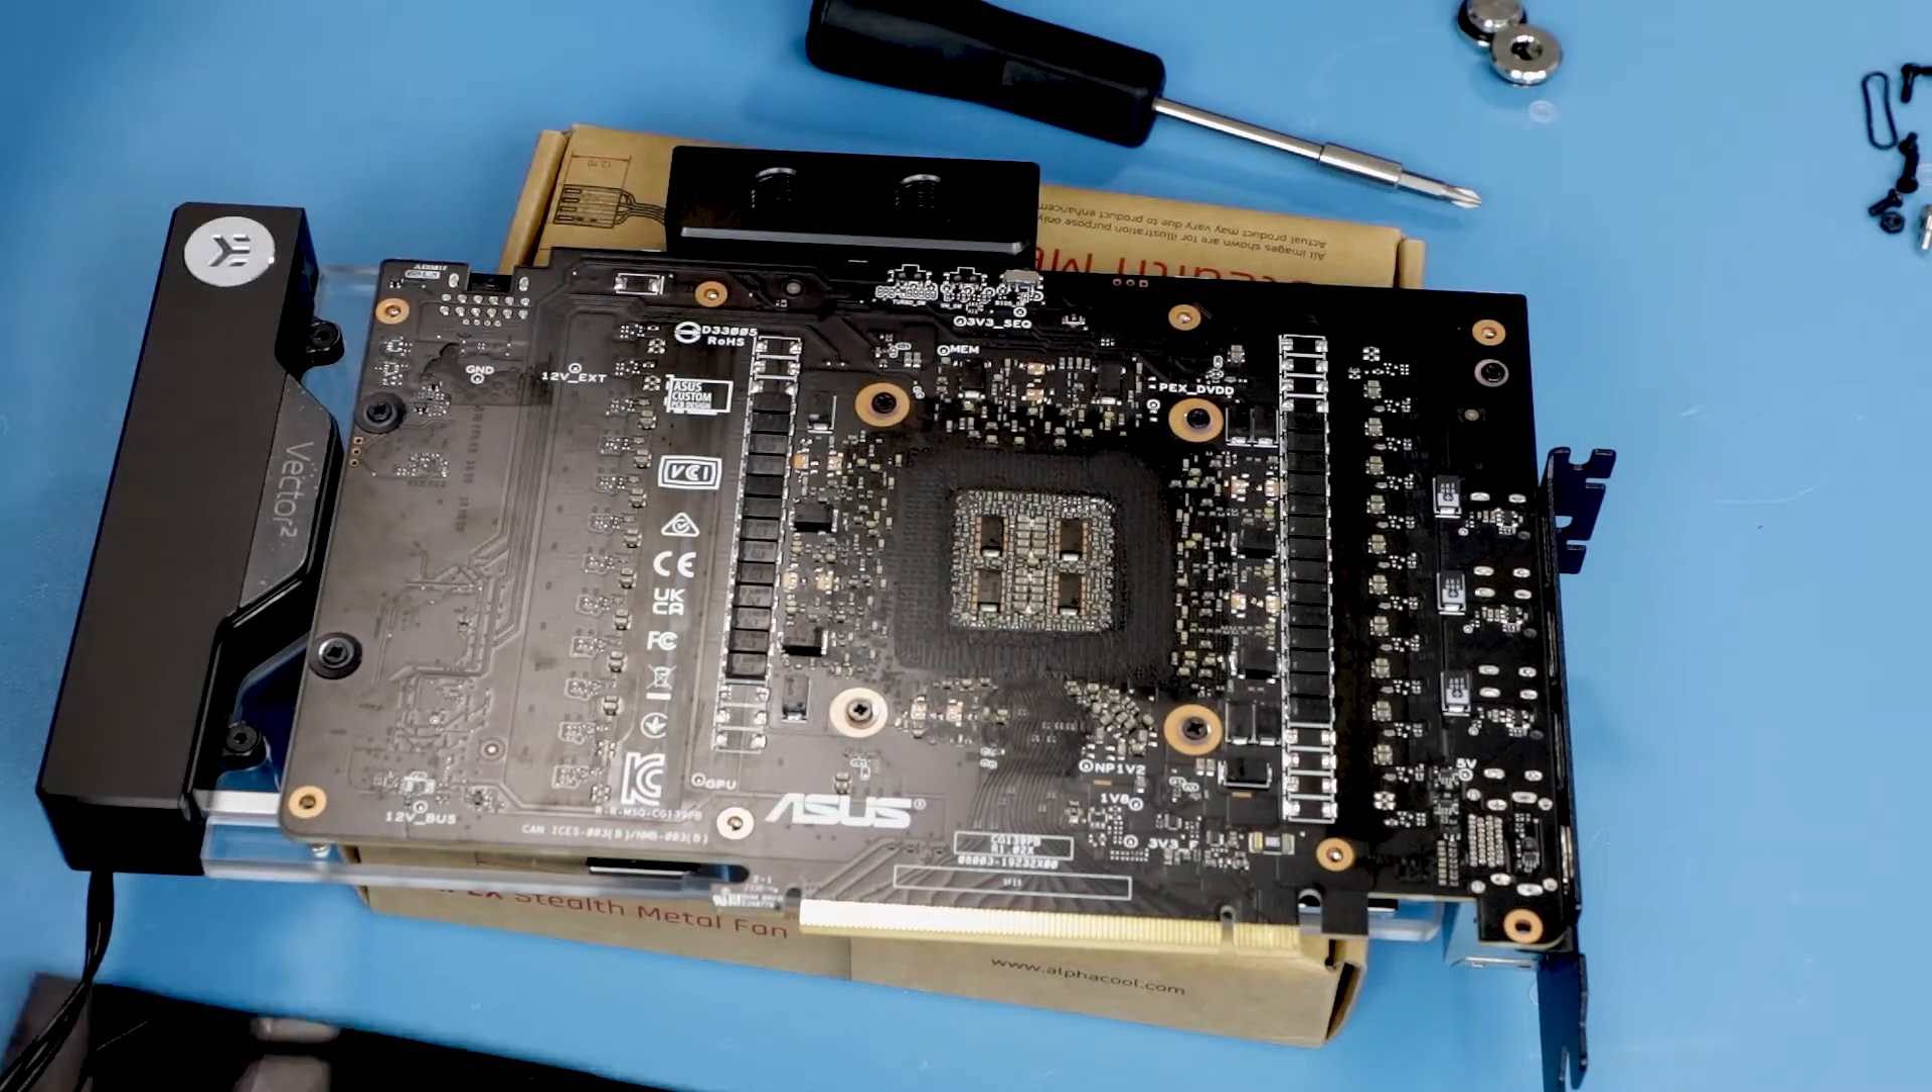After all screws in place notice that some holes still remain open because we still need to attach back plate later.